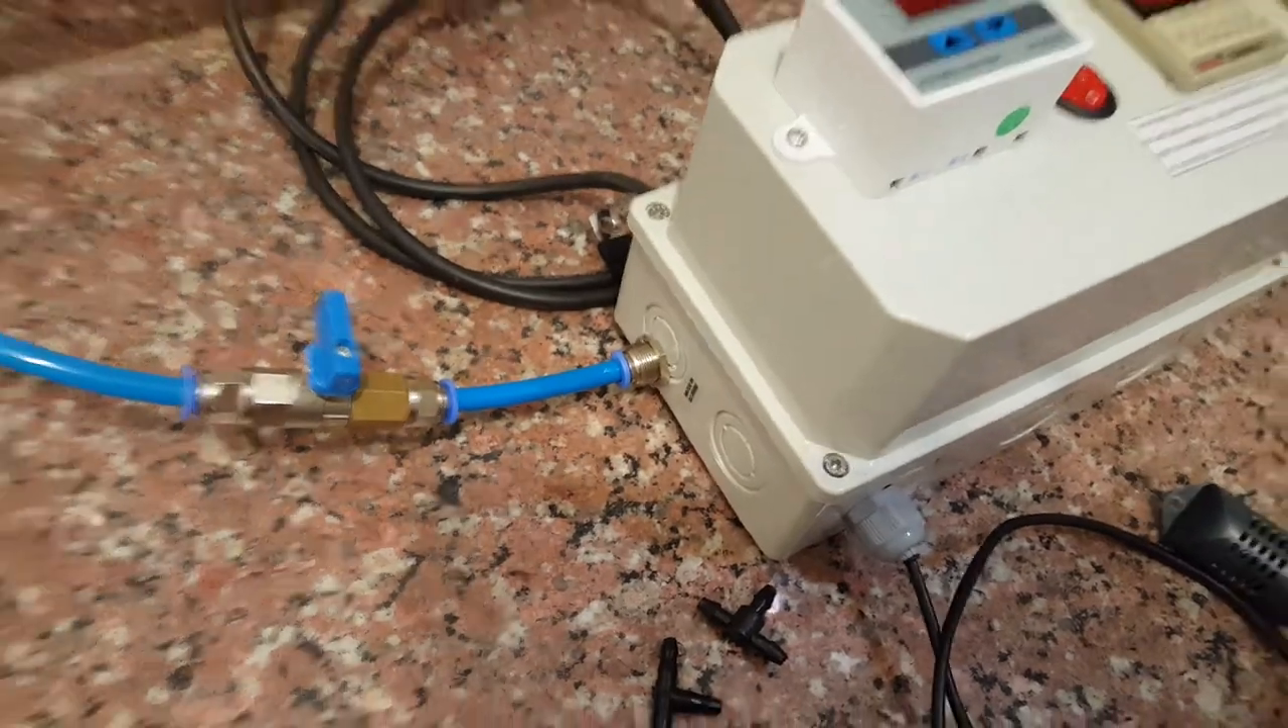Bu aşamada ben bizim daha evvelden hazır olan hattımızı bu şekilde cihazımızın girişine bağladım.